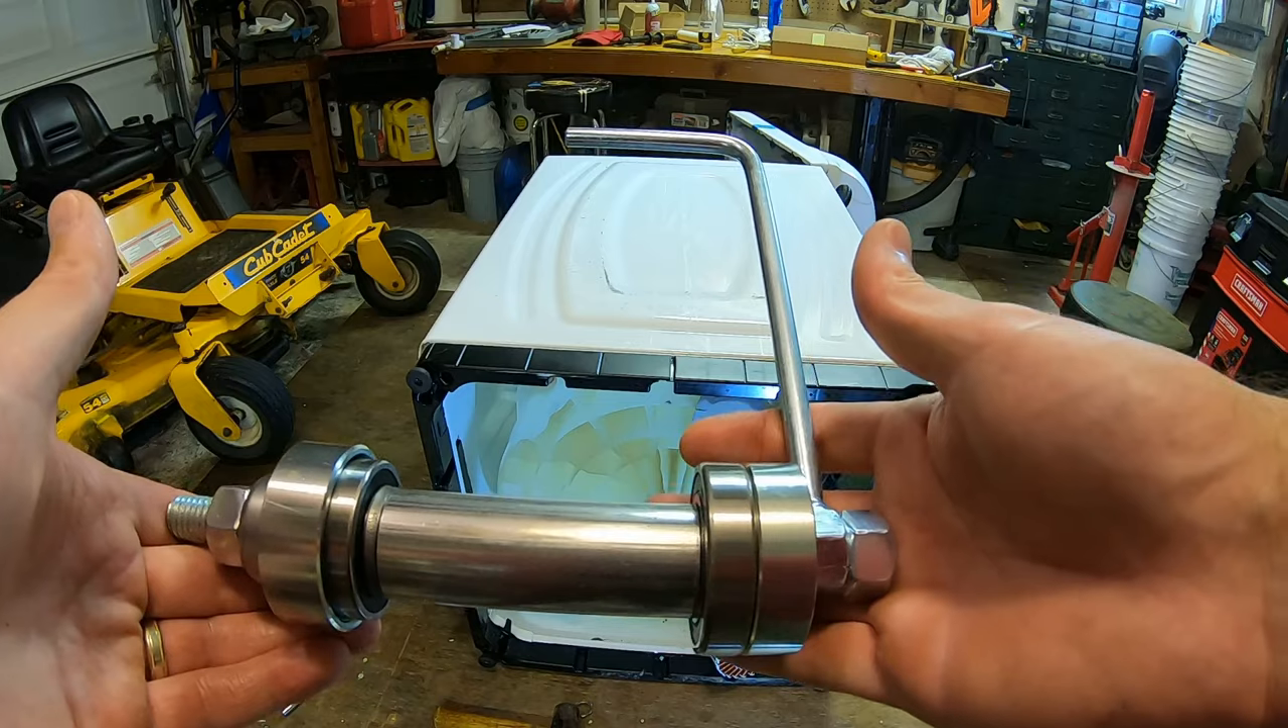Okay, so this is what the press or the installation tool looks like with all the pieces assembled on there.